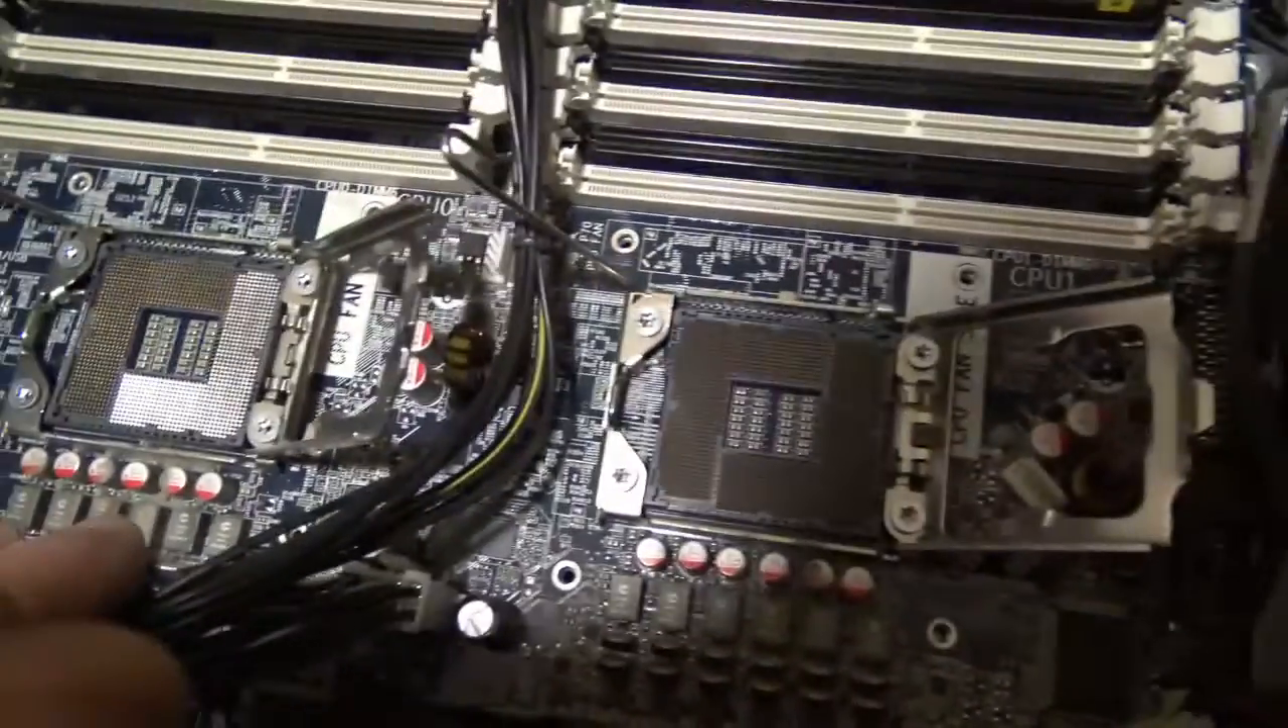So we've removed the coolers. As well as the CPUs.